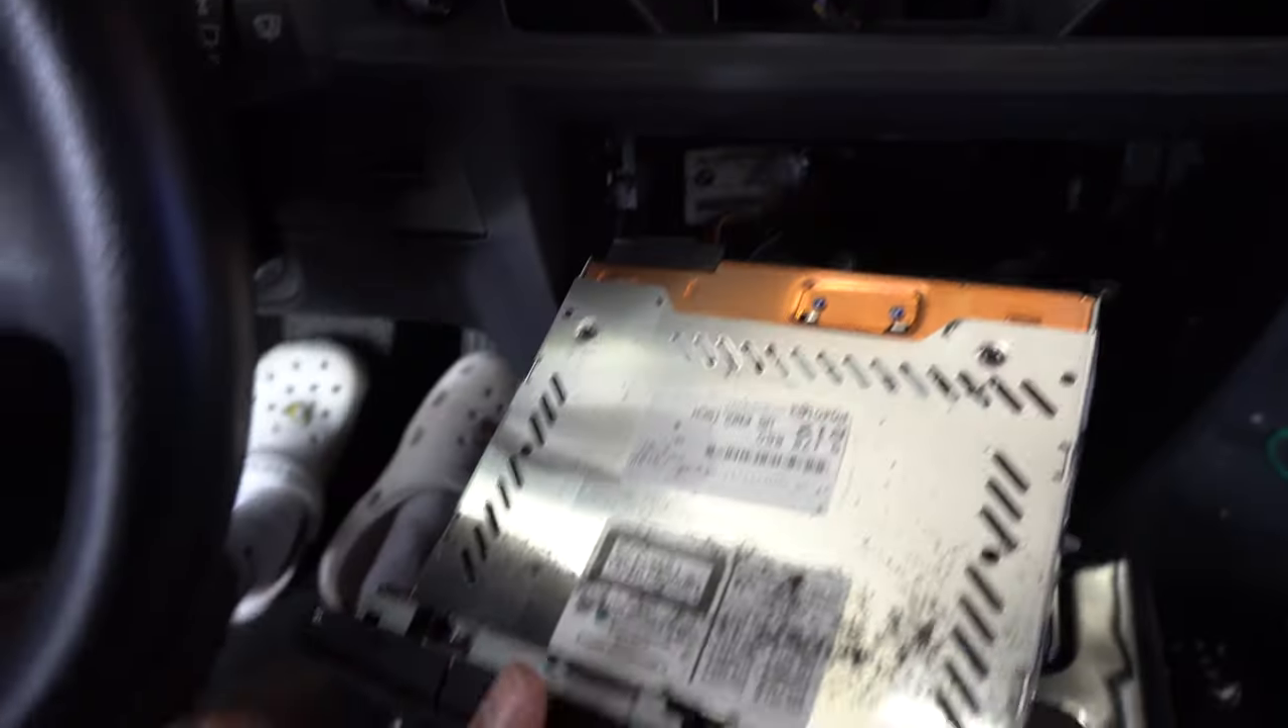Now we got the radio out here and then next you just want to go ahead and remove all the little connections back here.